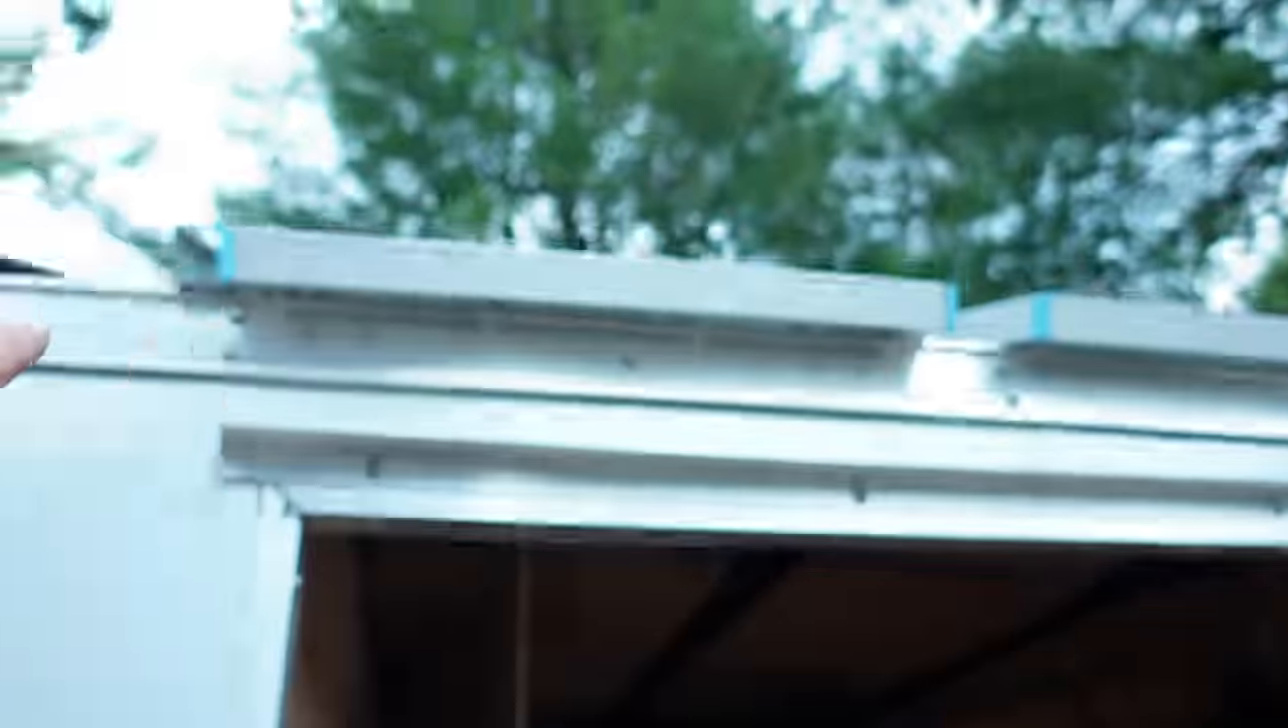So now I still have these panels up on the roof.